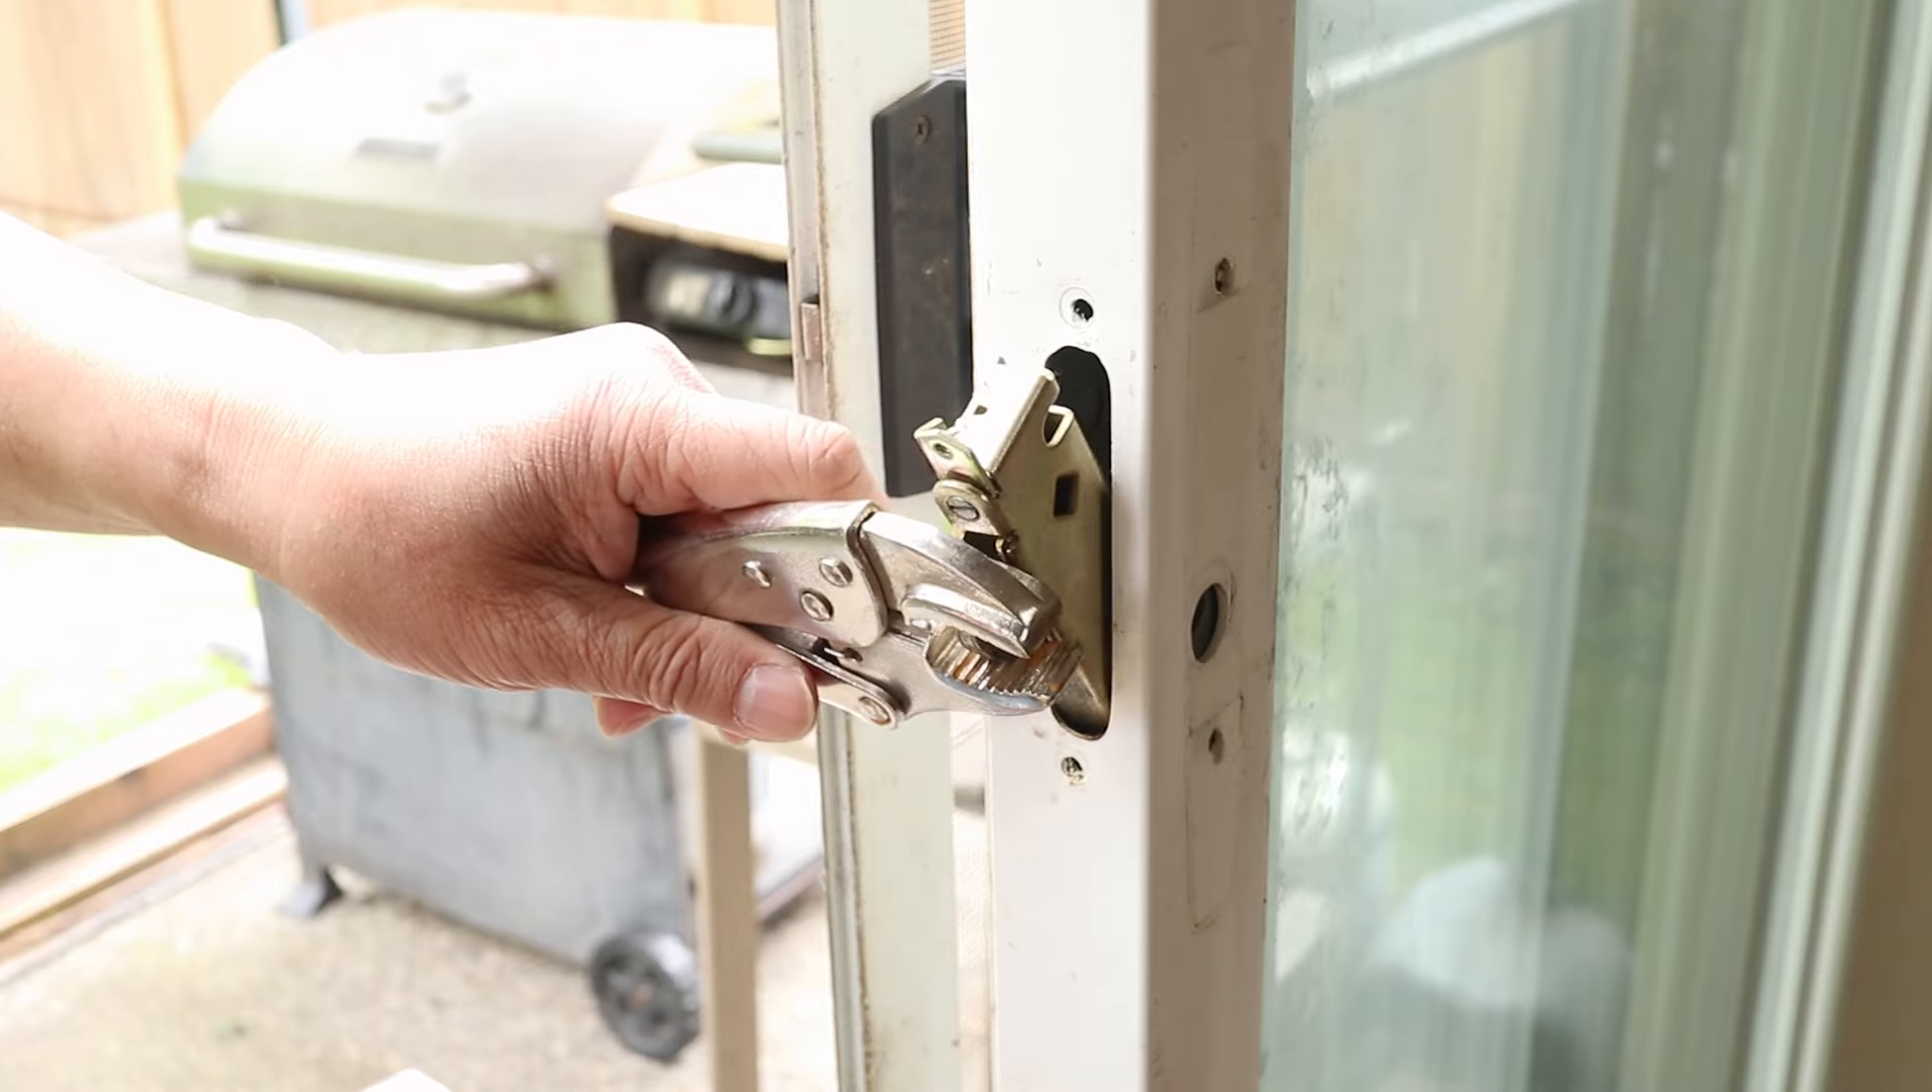Now that the screws are out, I'll shift the latch so I can get it out of the frame.